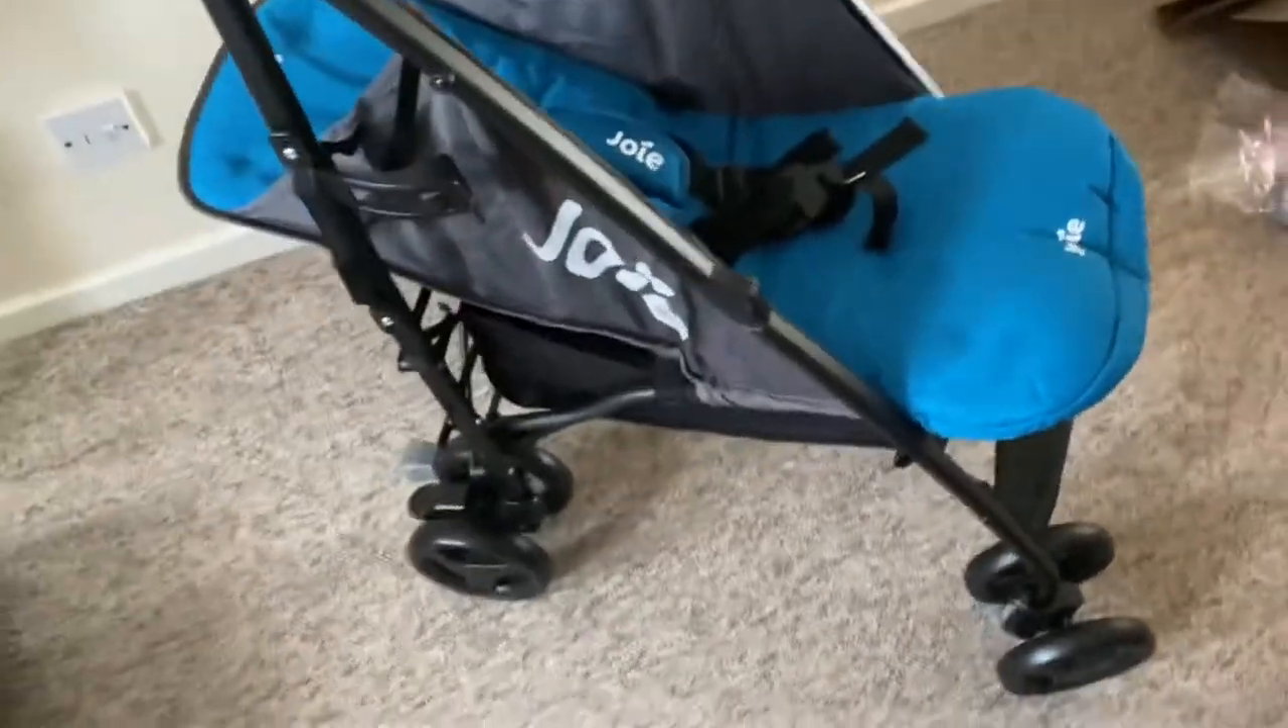I've got the front wheels on now and the back wheels it's all put together.